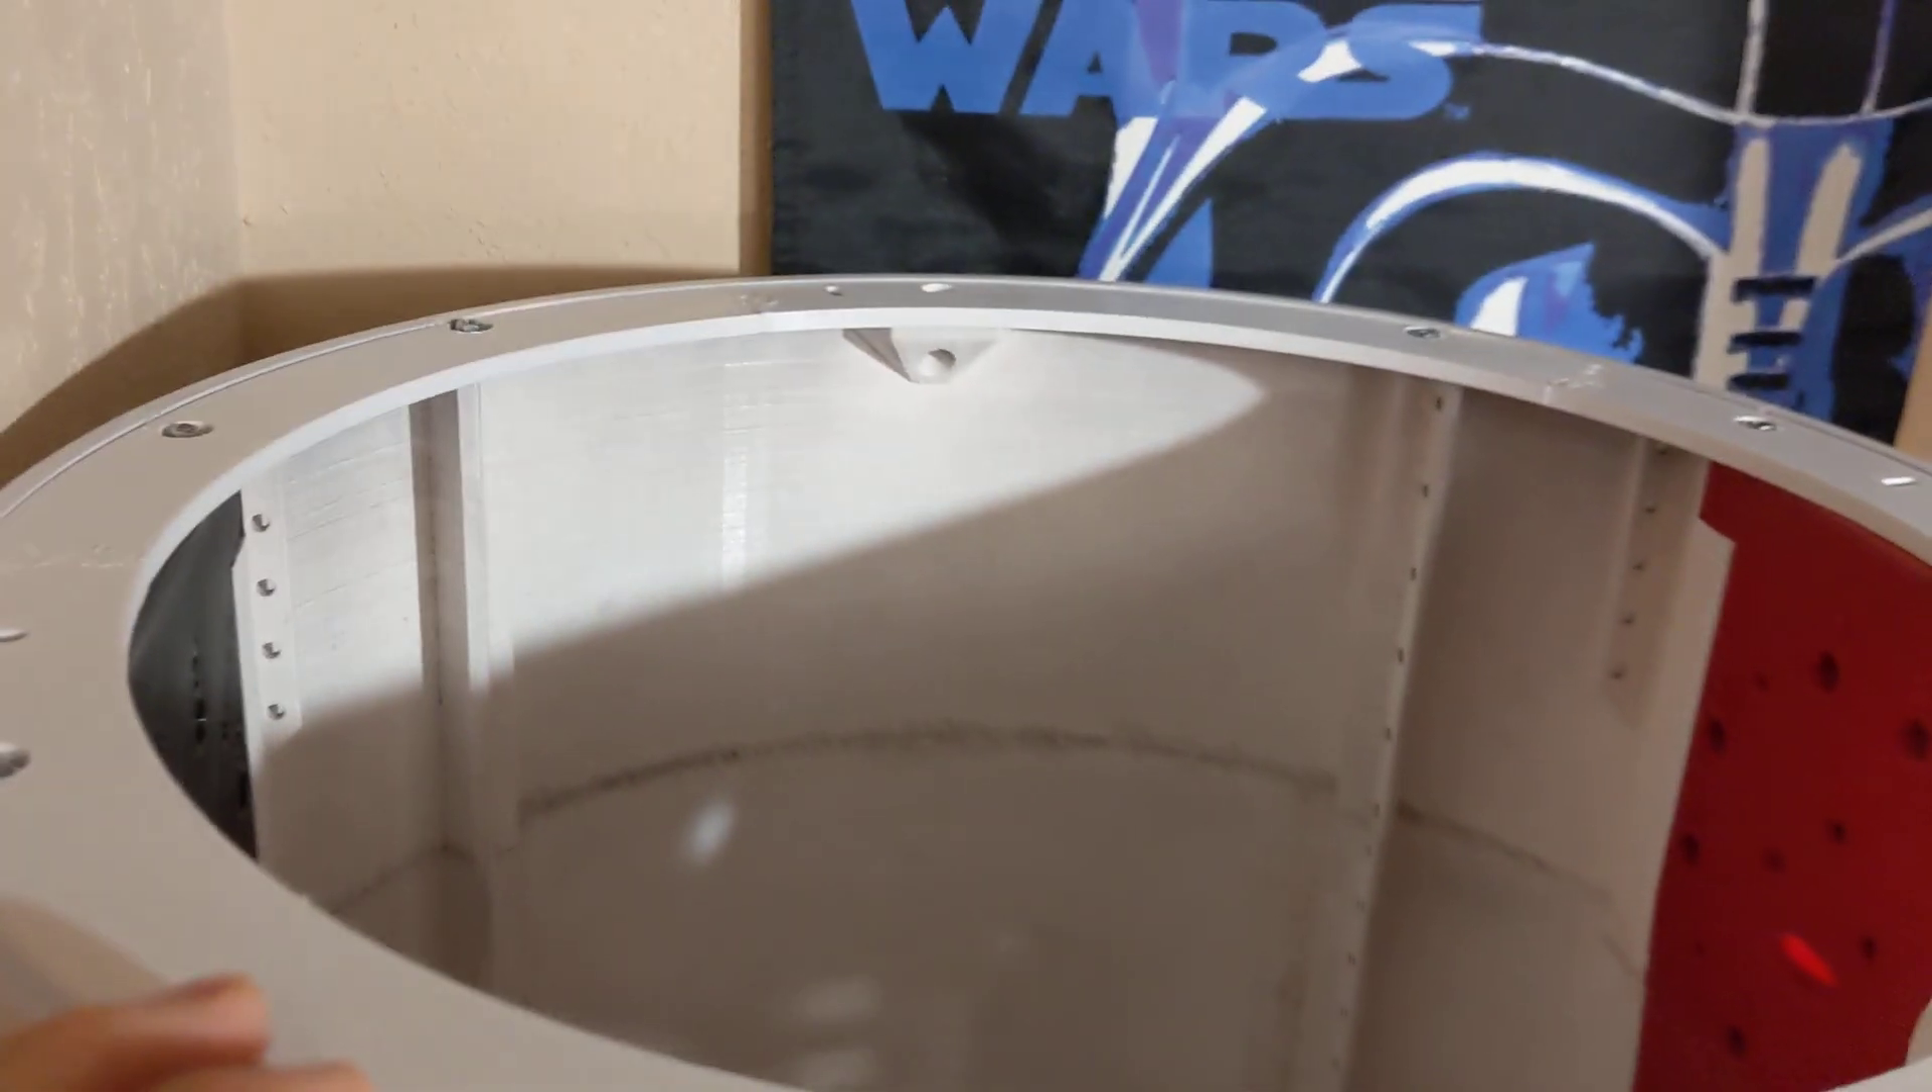I was able to get the top ring on.